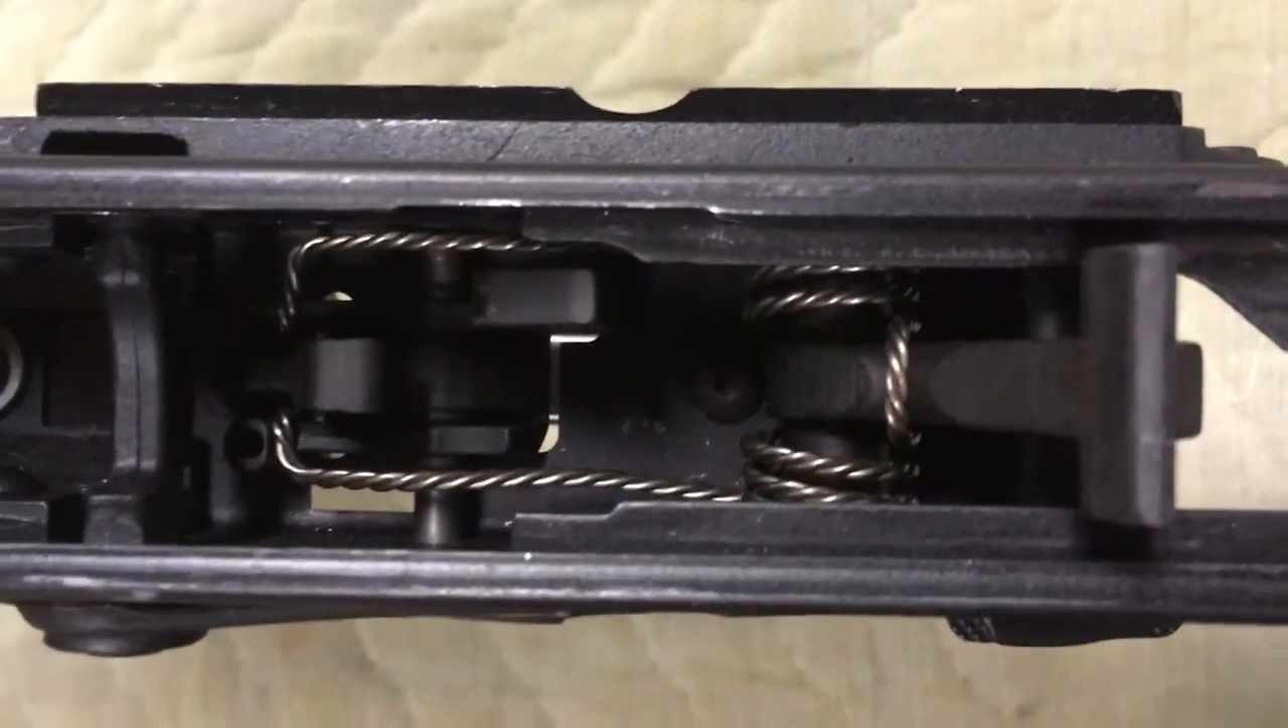Okay, this is the ALG trigger group right here. All installed.